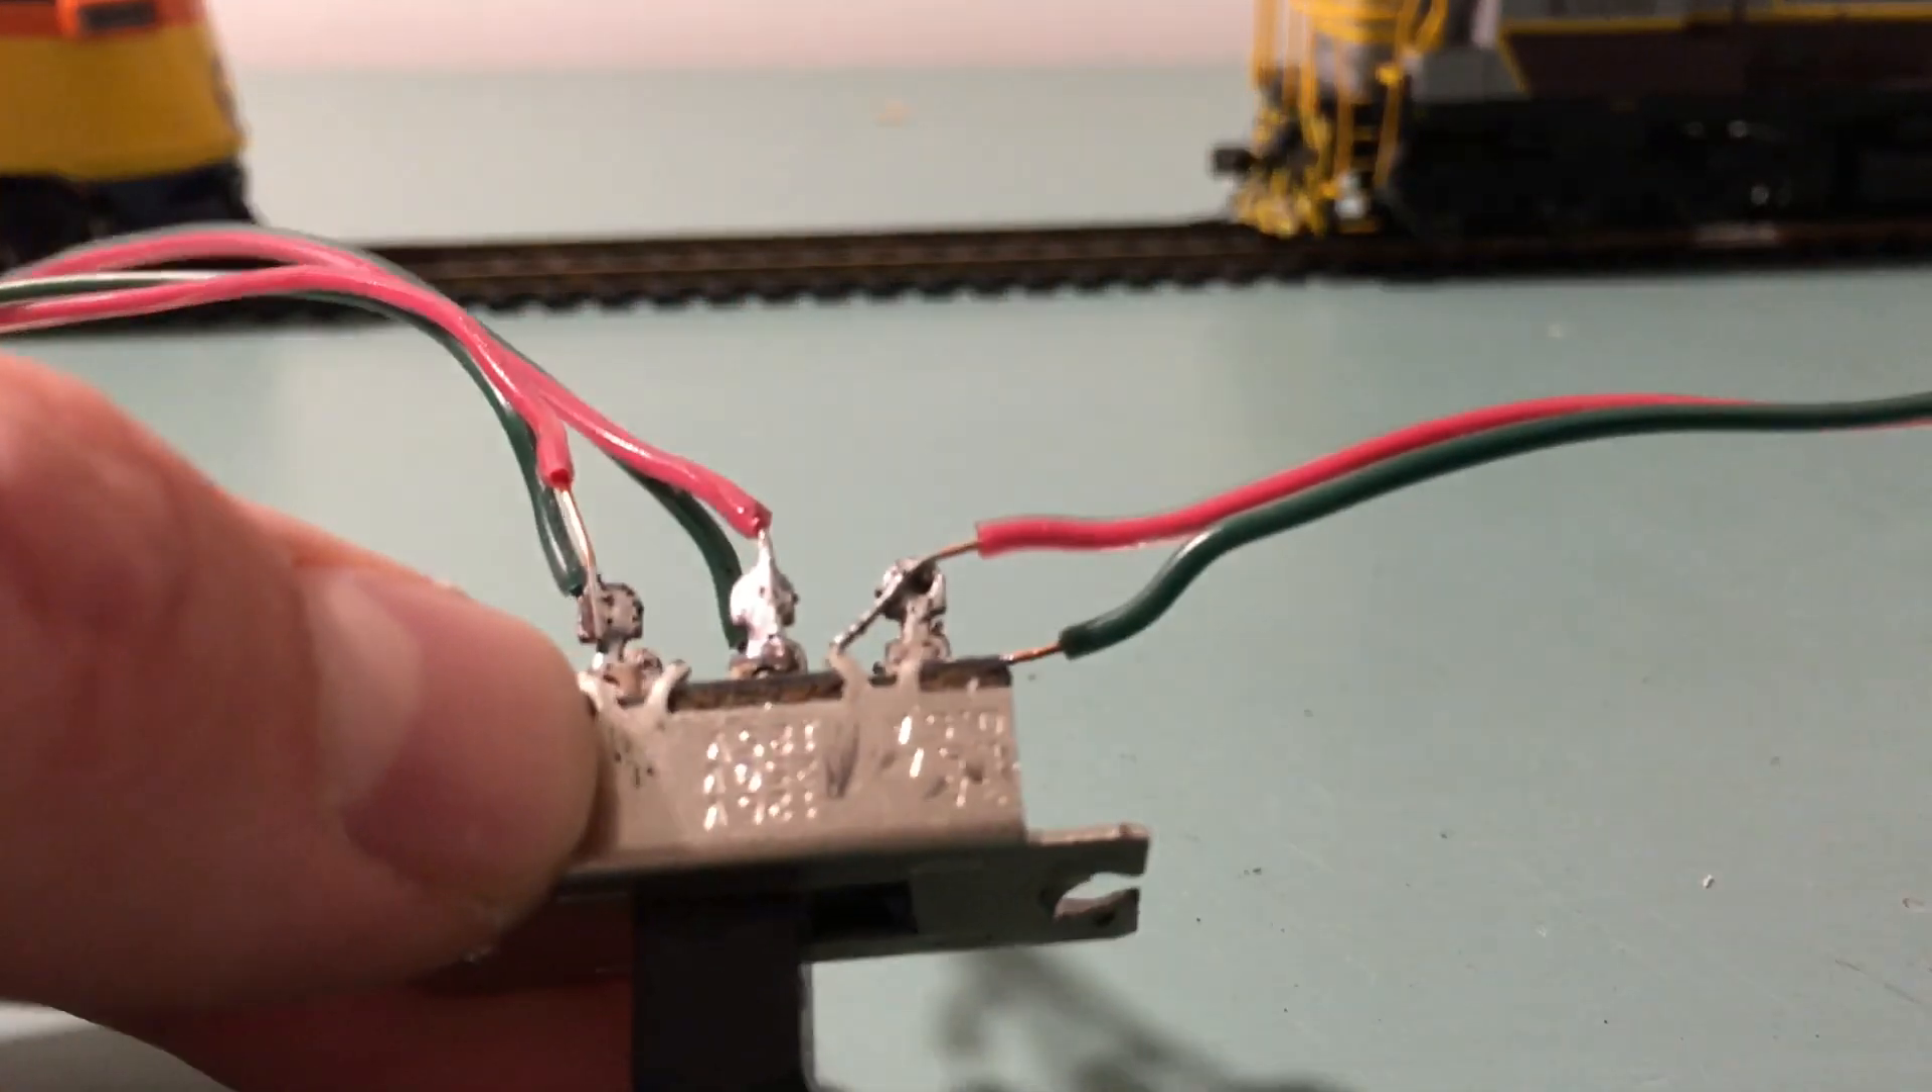So you can see we've got all the wires all hooked up.